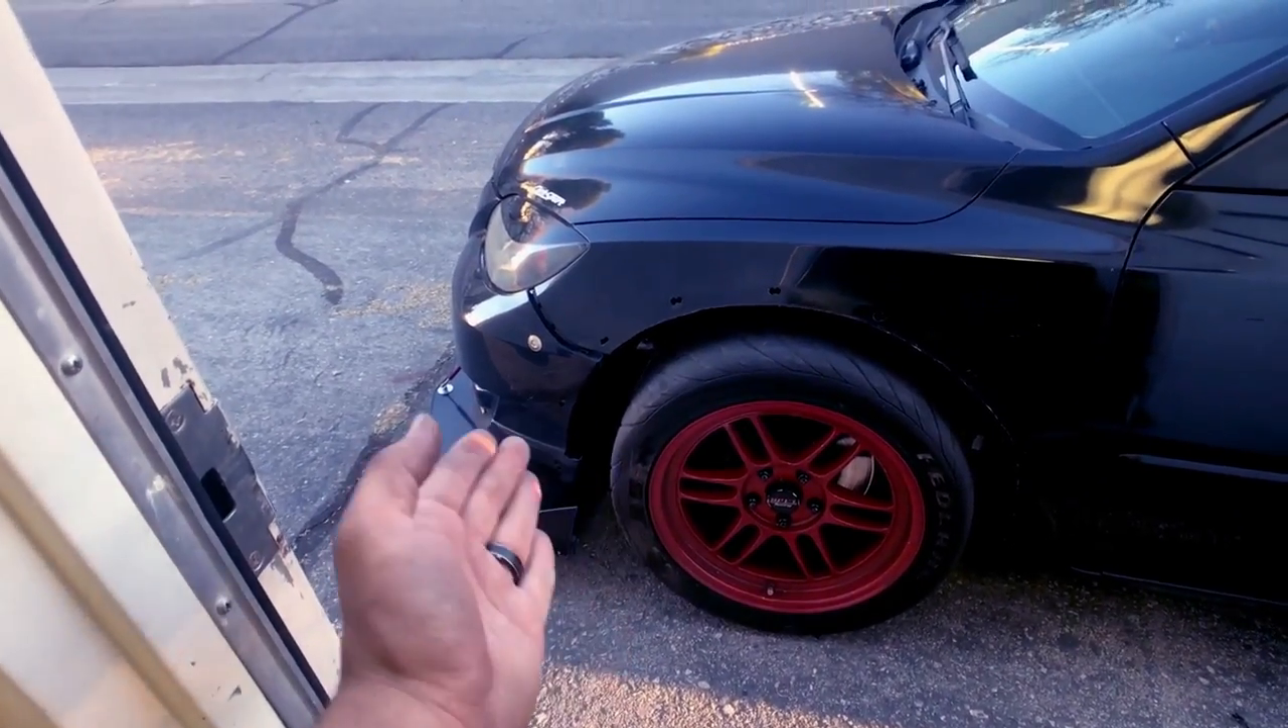I've already removed the fender flare as you guys can see there's no fender flare at all.